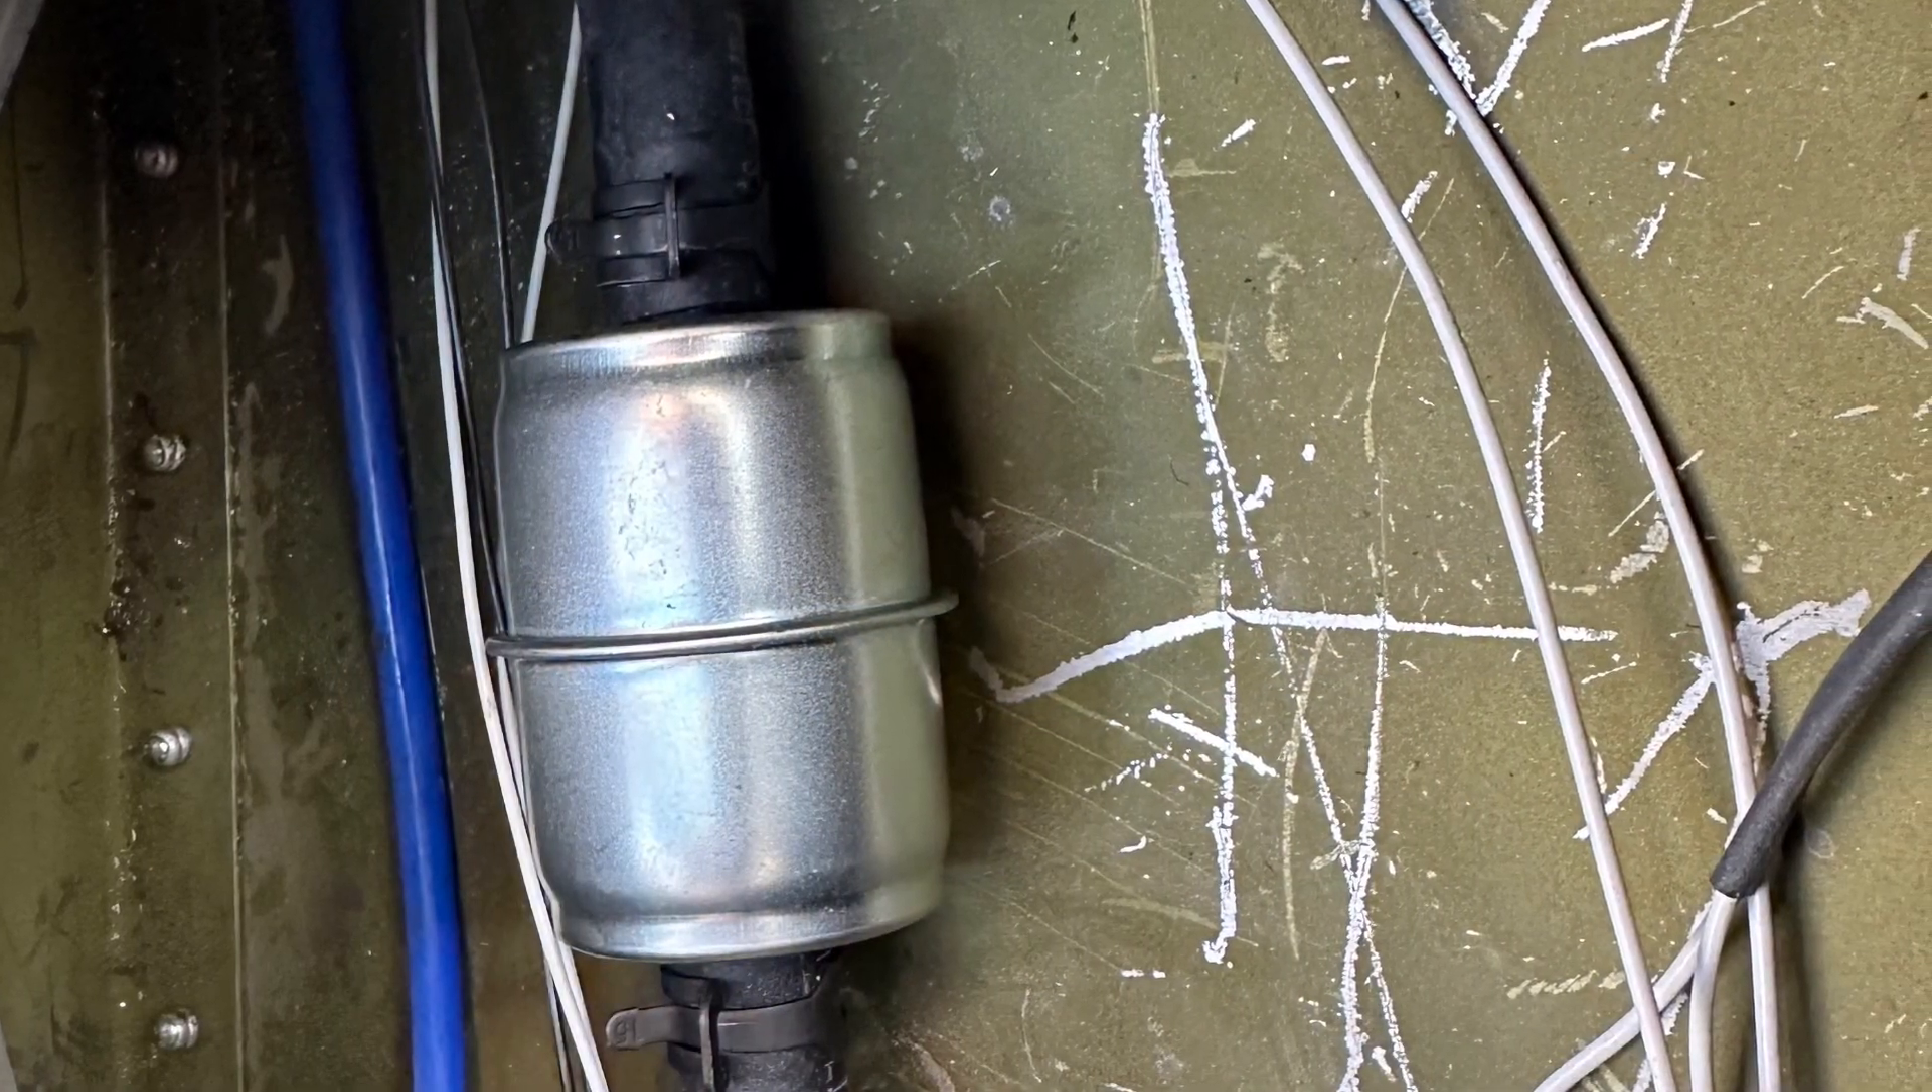Install the filters, put the clamps on and now we're at the point where we can remove any kind of clamp to keep fuel from flowing and testing the fuel.